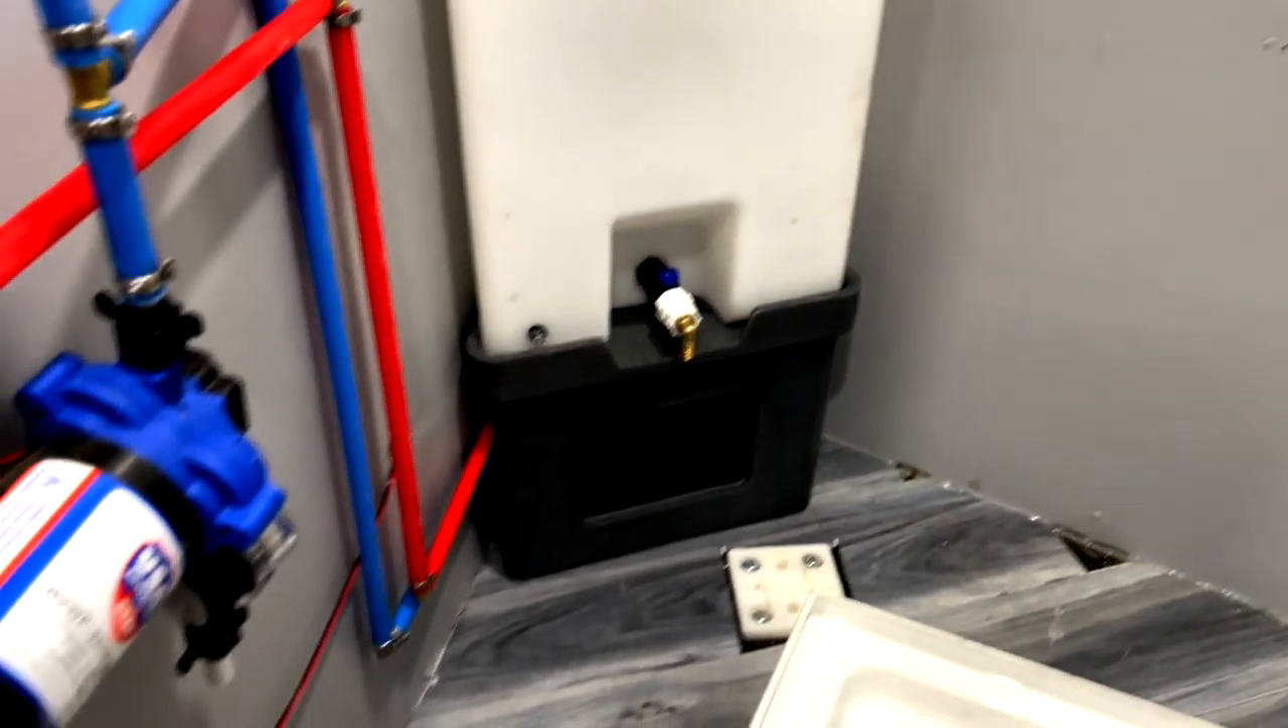I haven't run in the water from the tank over to the water pump yet.